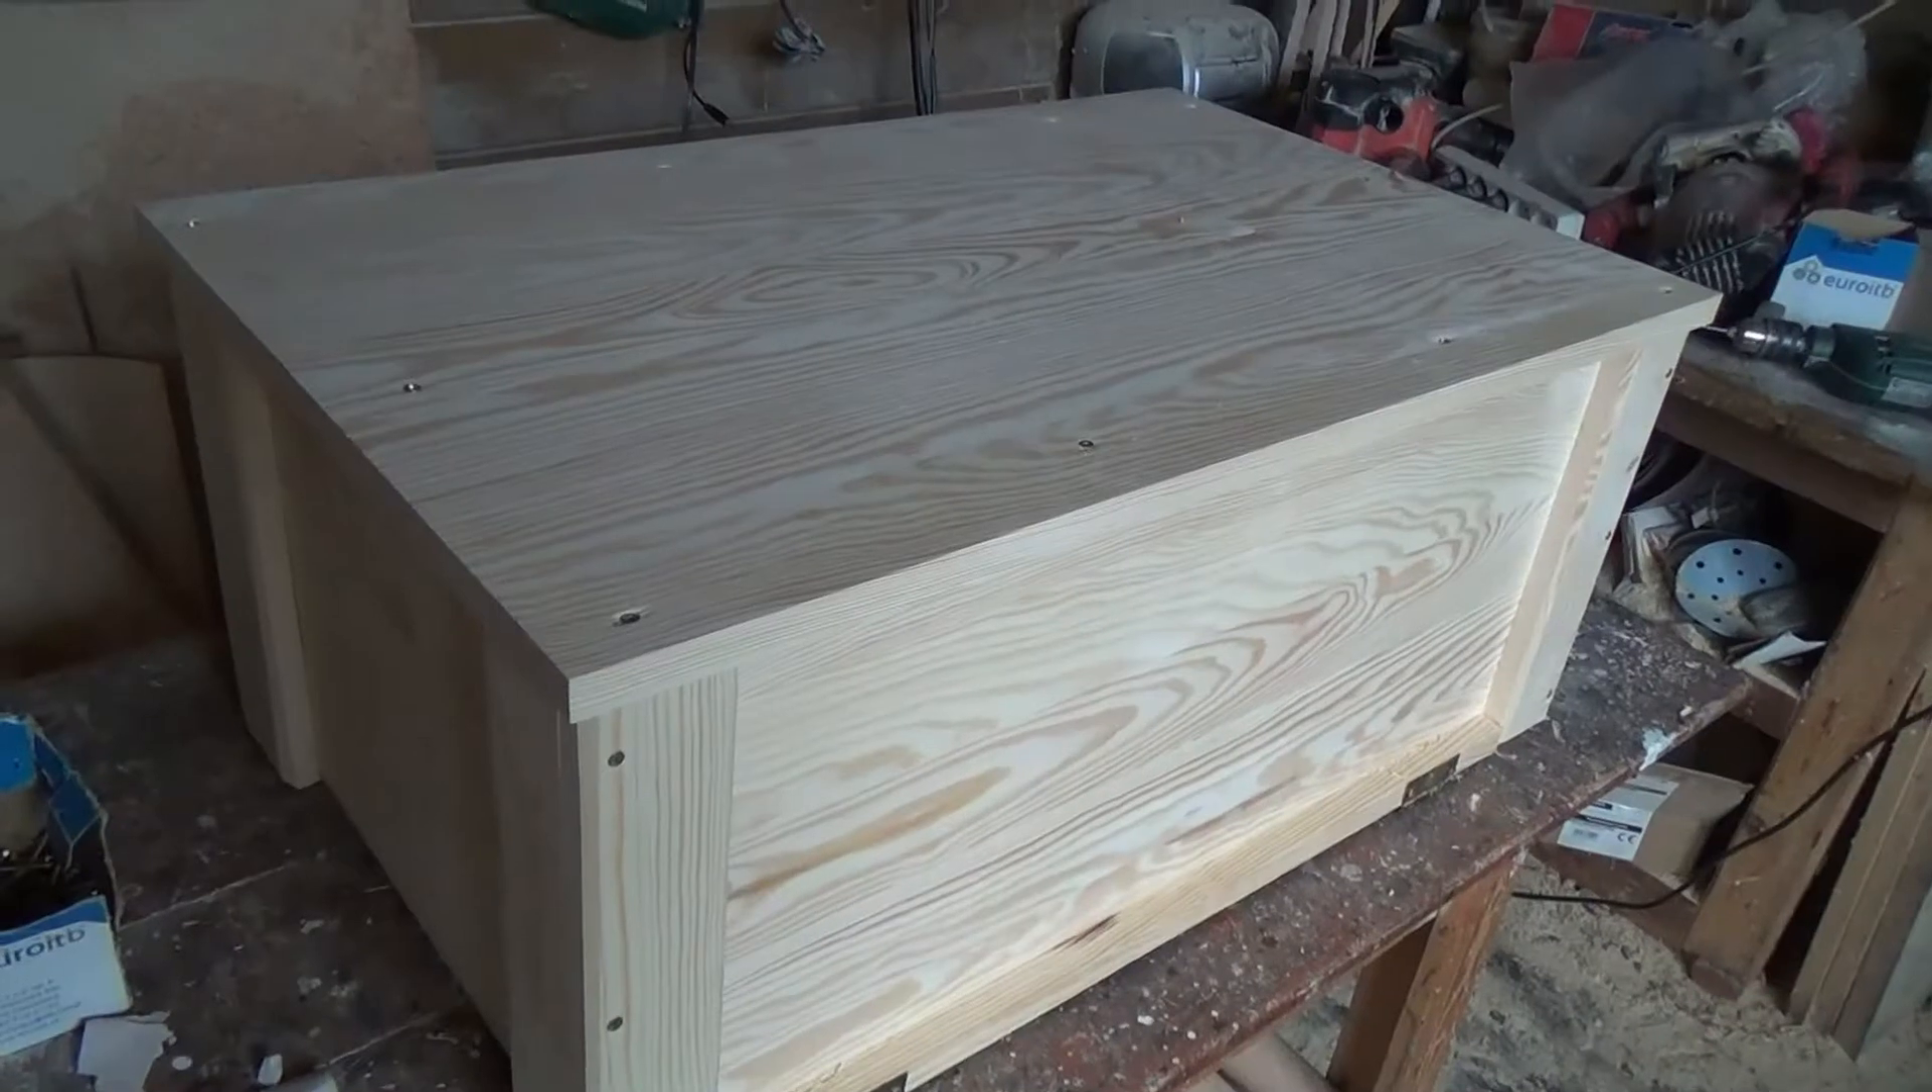Przykręciliśmy blat. To będzie spód tej skrzyni.